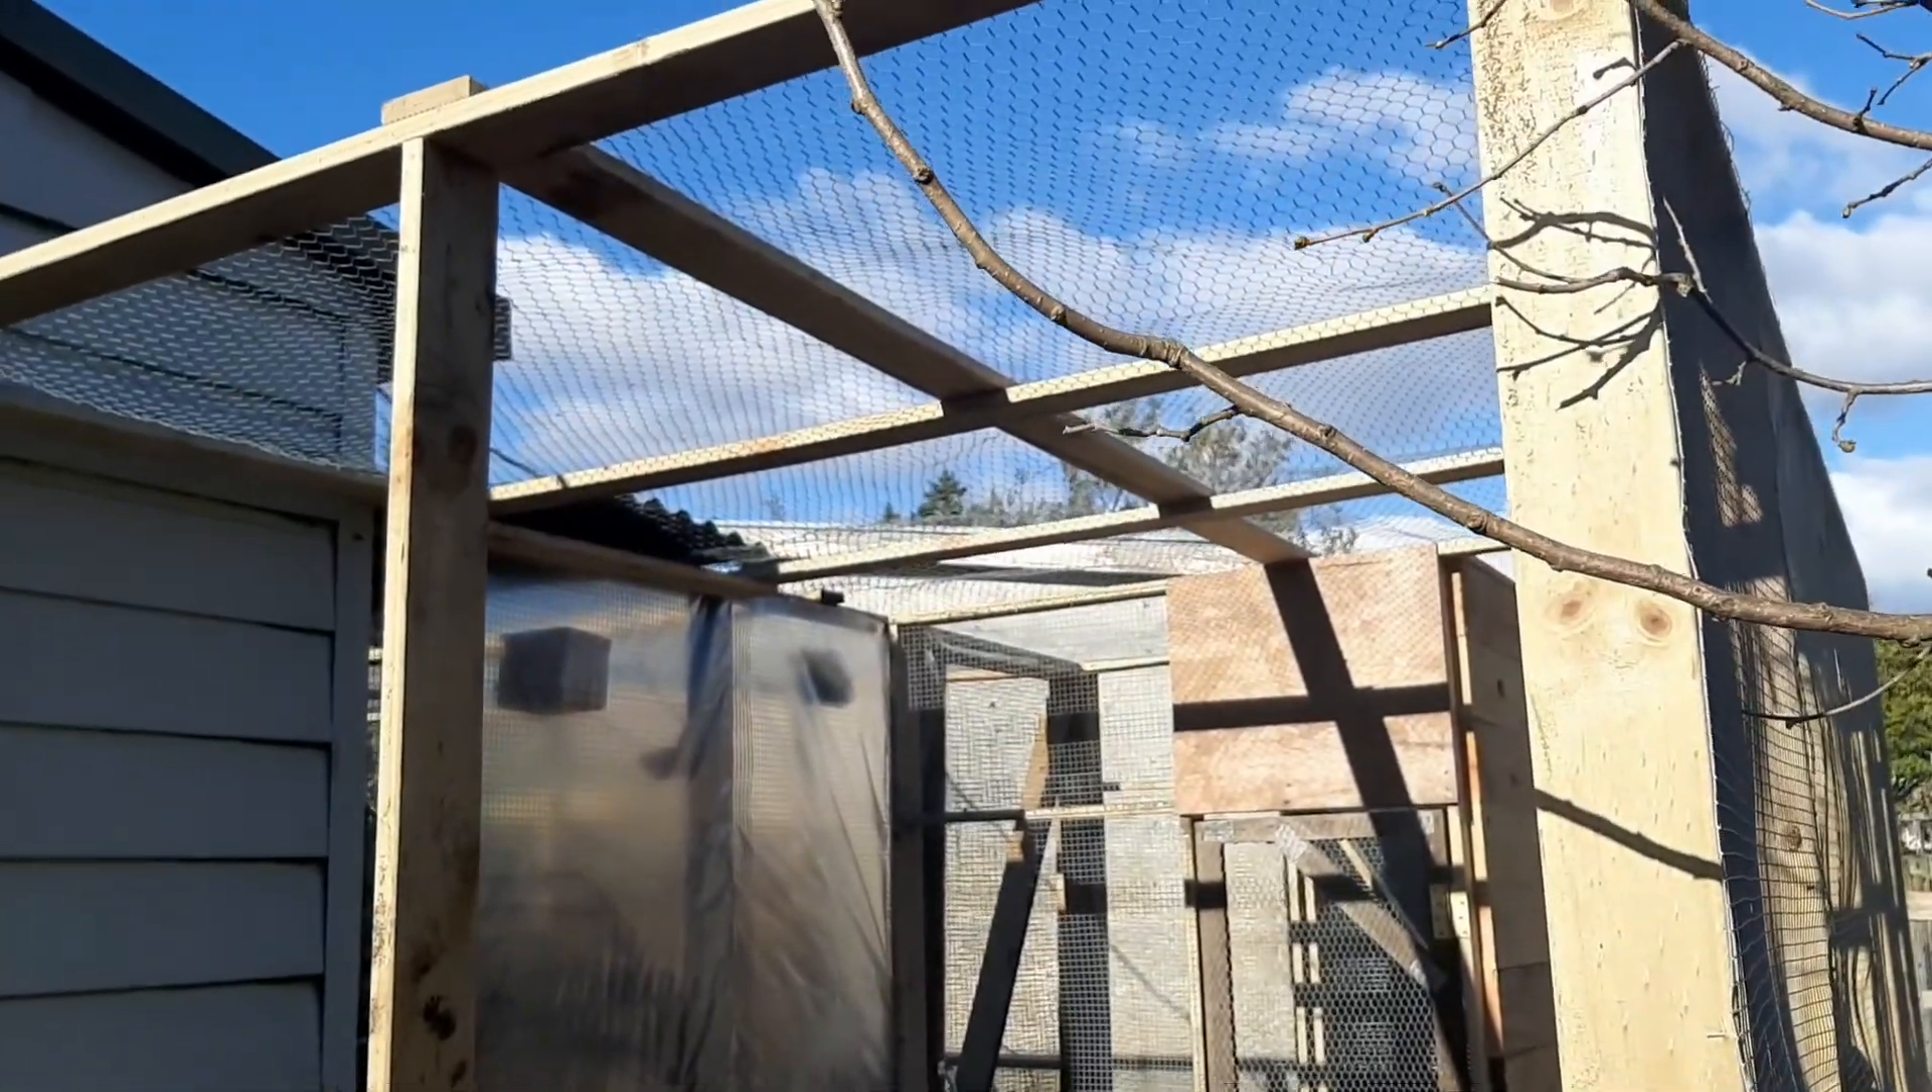Okay, so I have done the whole roof with mesh.